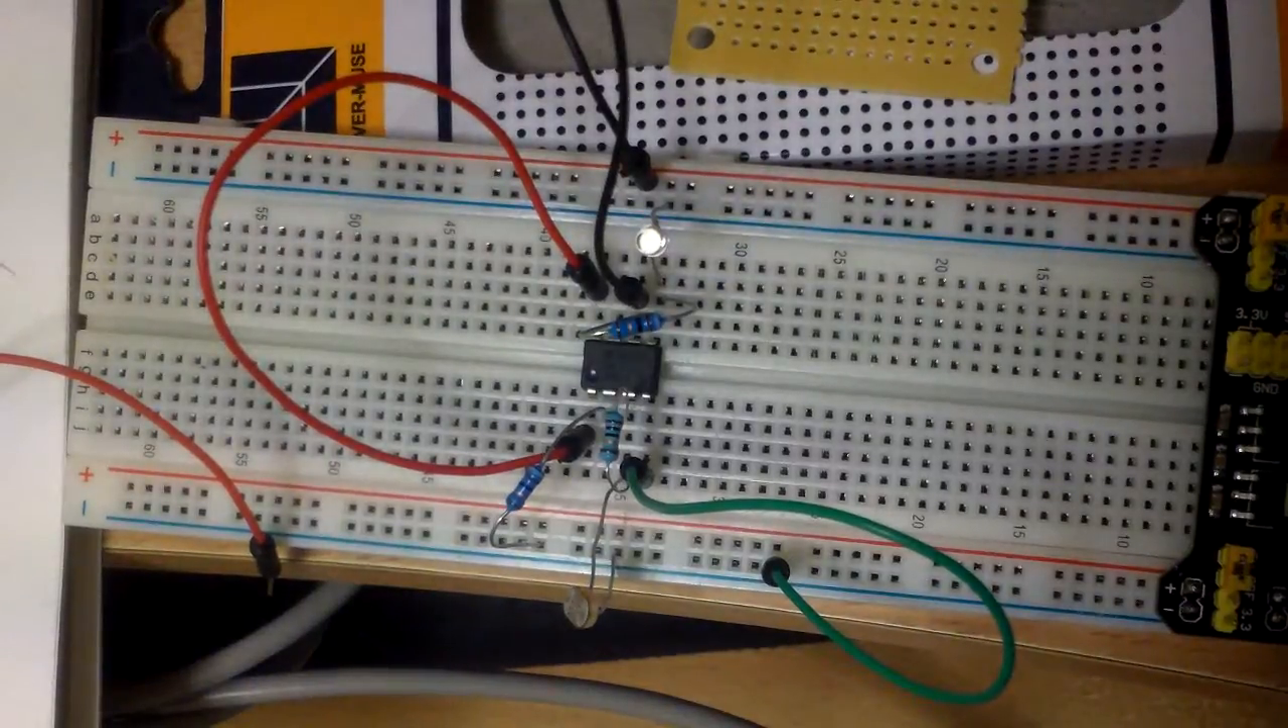So I just inserted the chip, the IC, directly onto the breadboard without the socket.